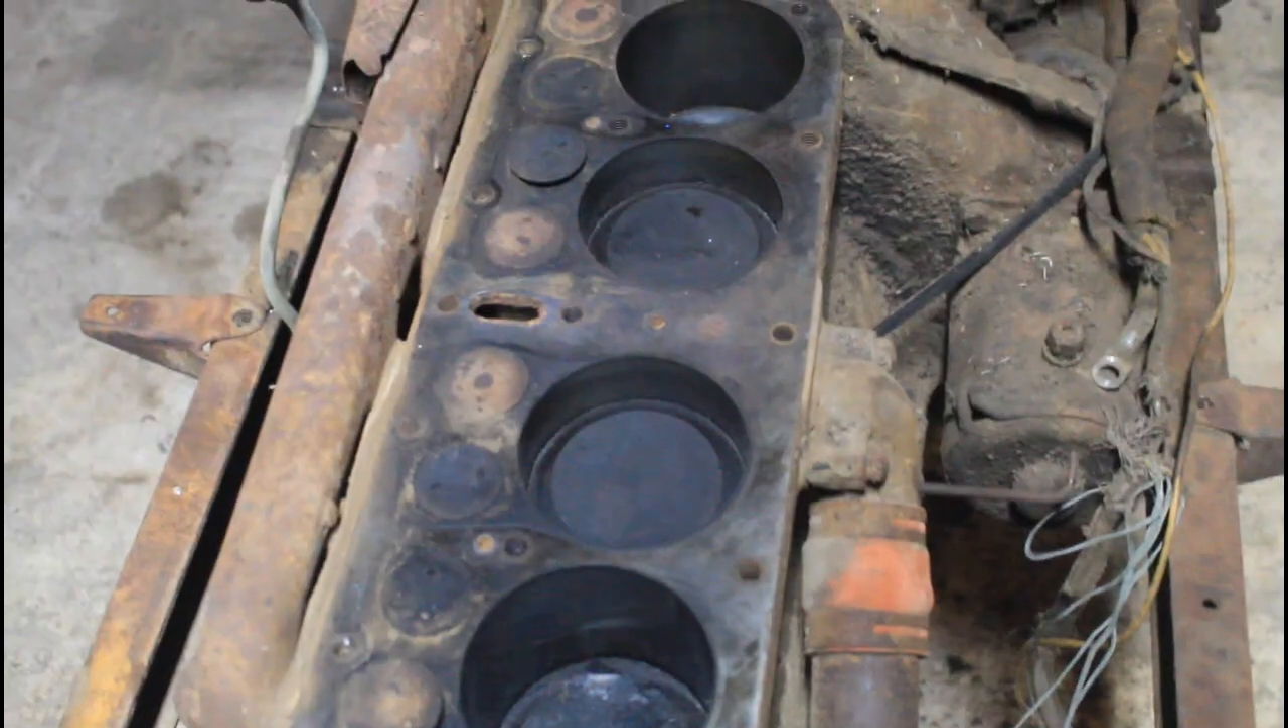Well there is the cylinder head removed.